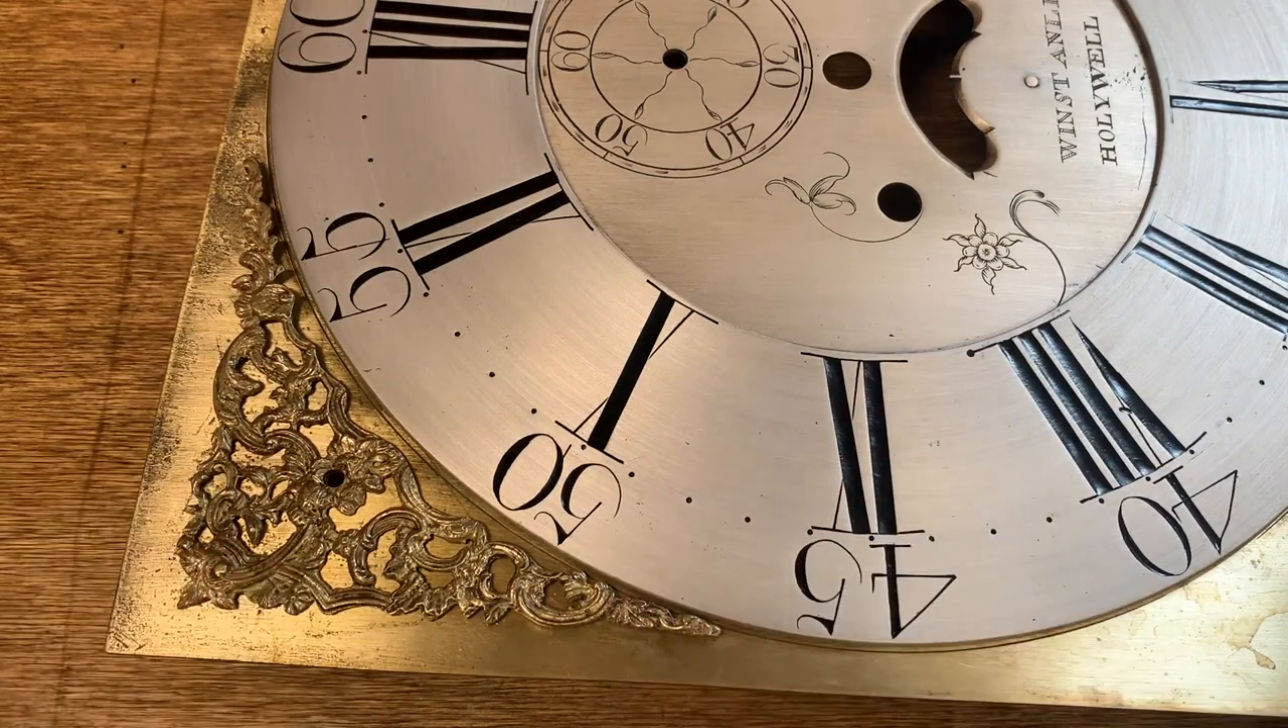What goes here are these spandrels, and they just line up like this.